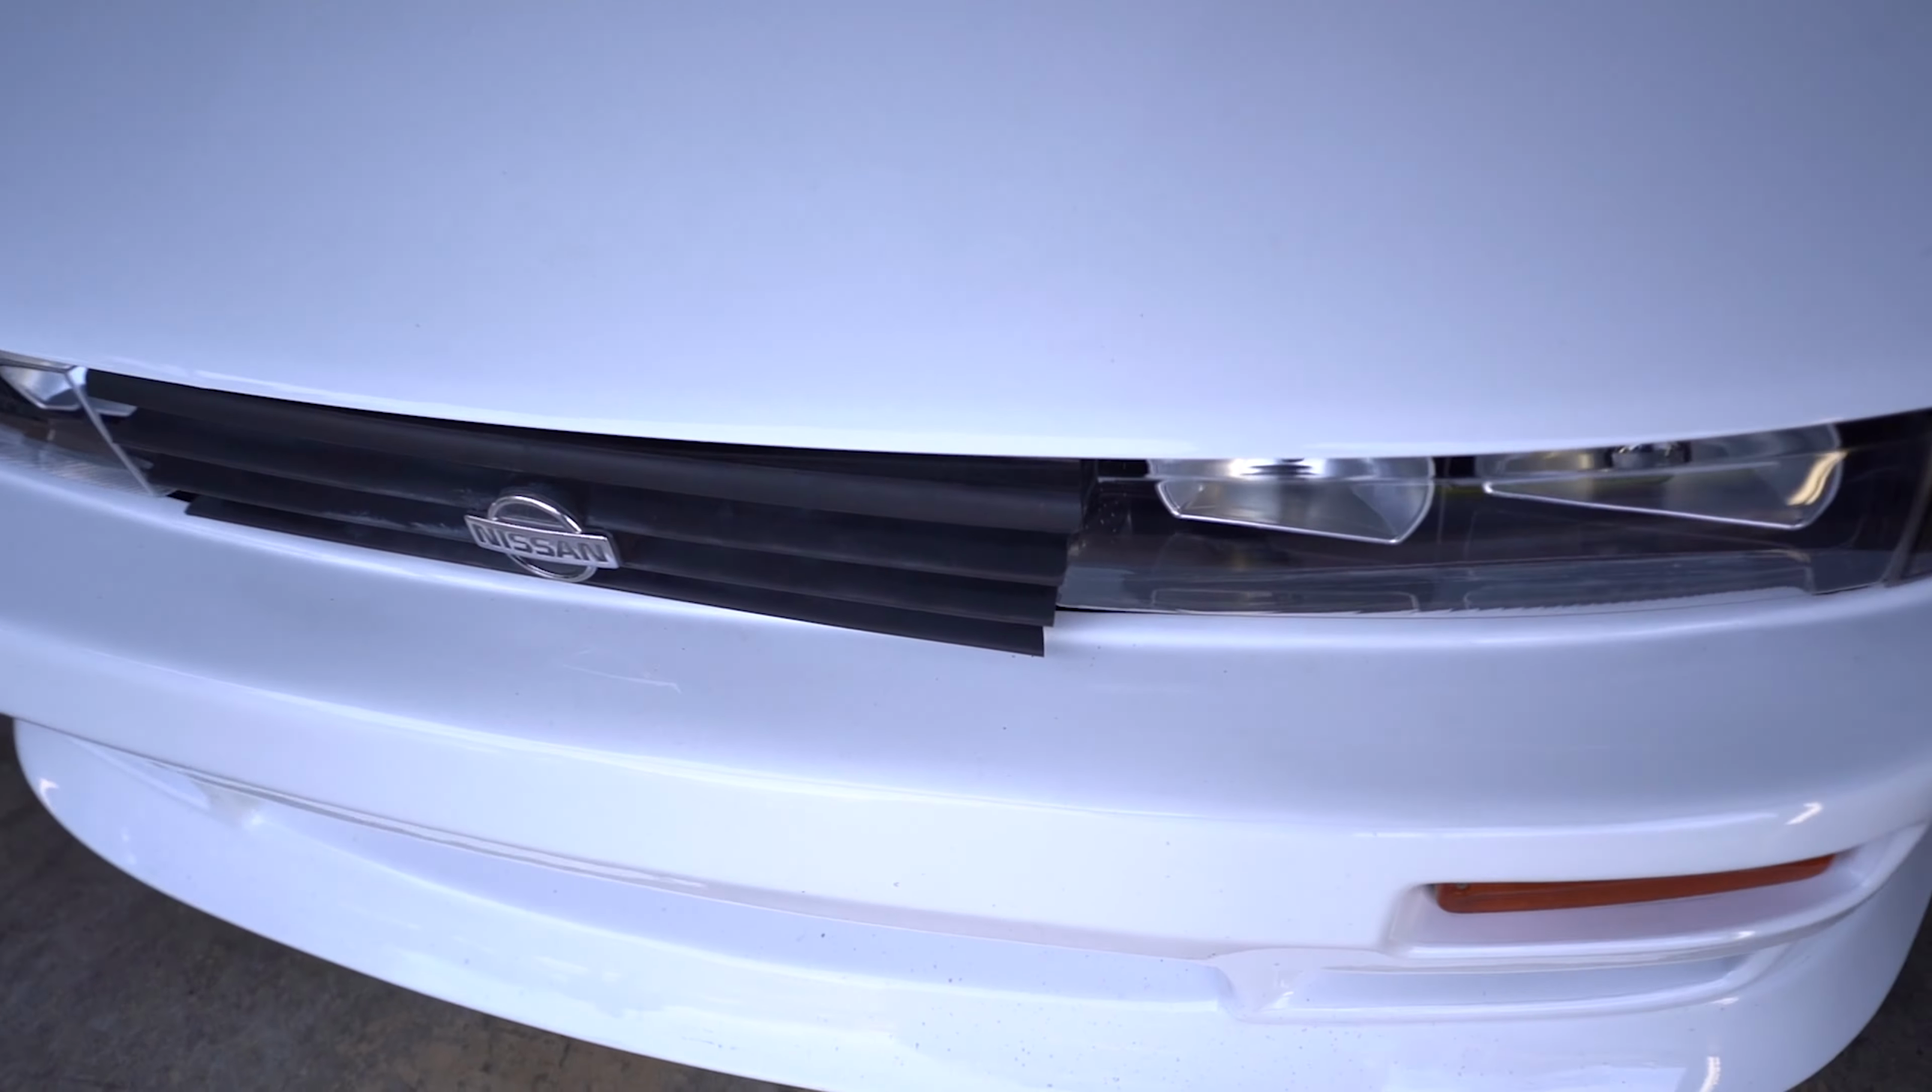My grill's not in all the way.